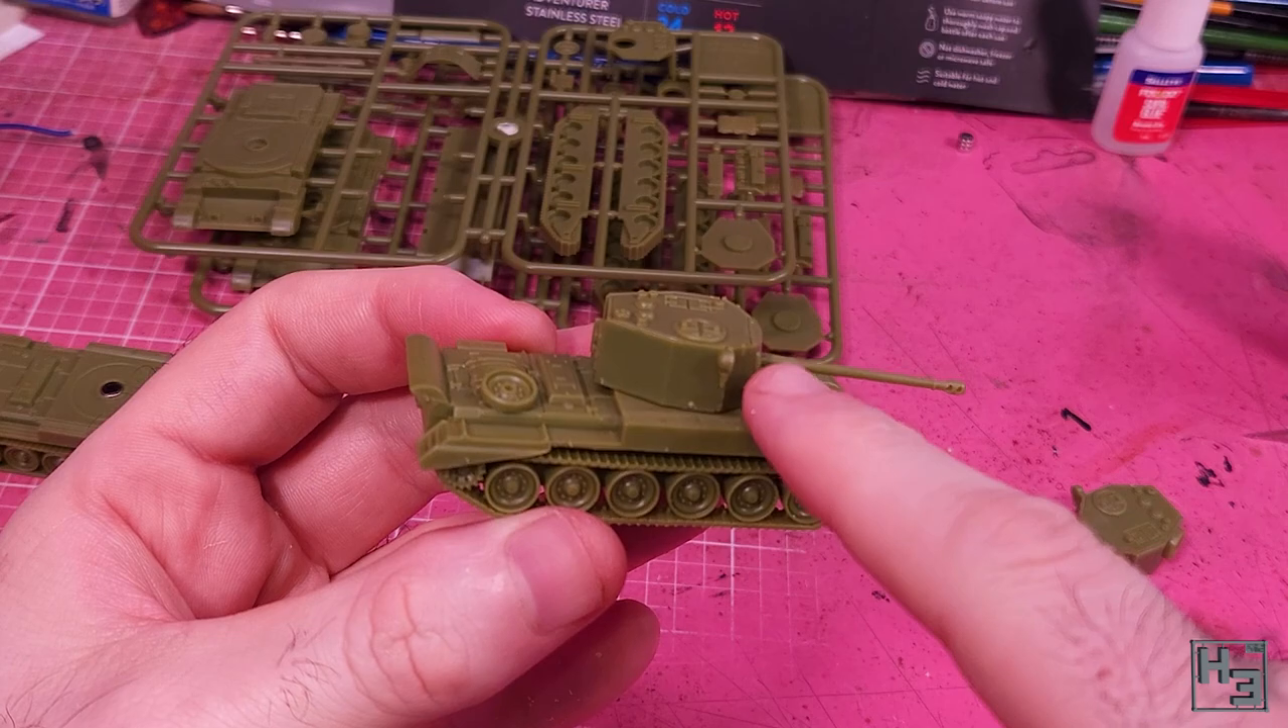We can use the miracle of magnets to drop the turret nicely into place. Nice and easy. And that's it.